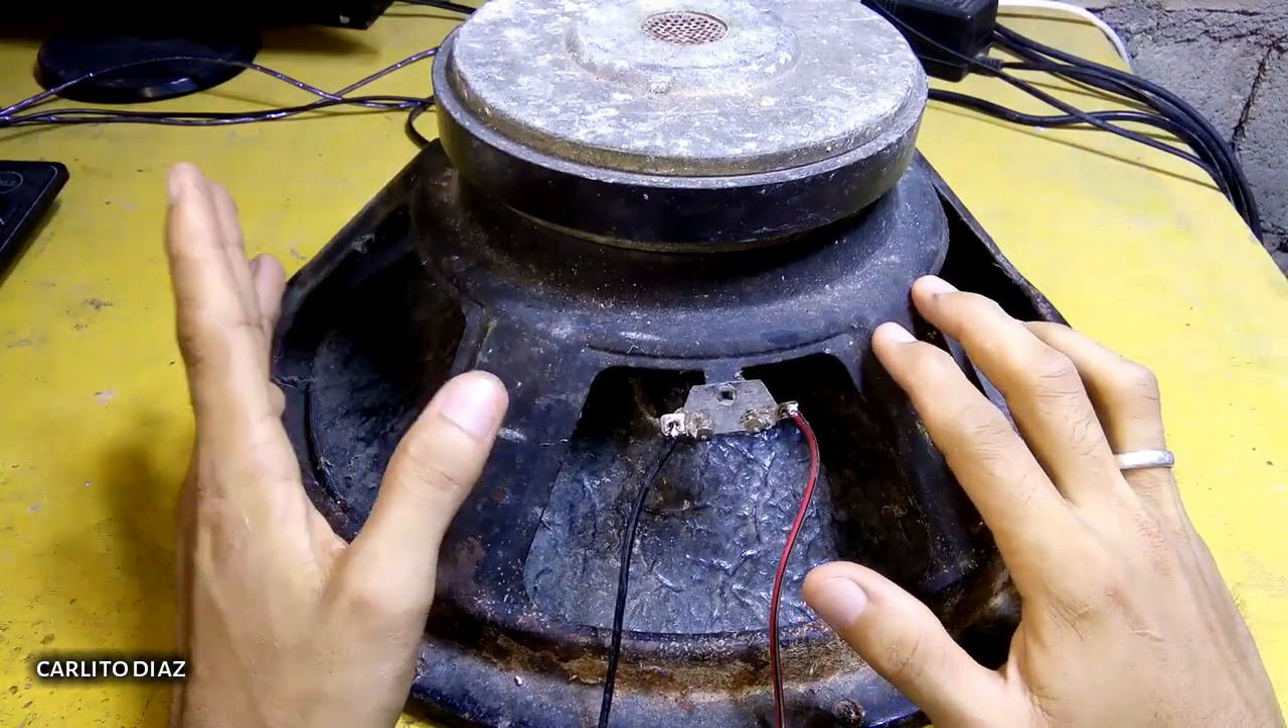So, nalagyan na natin yung wire guys.